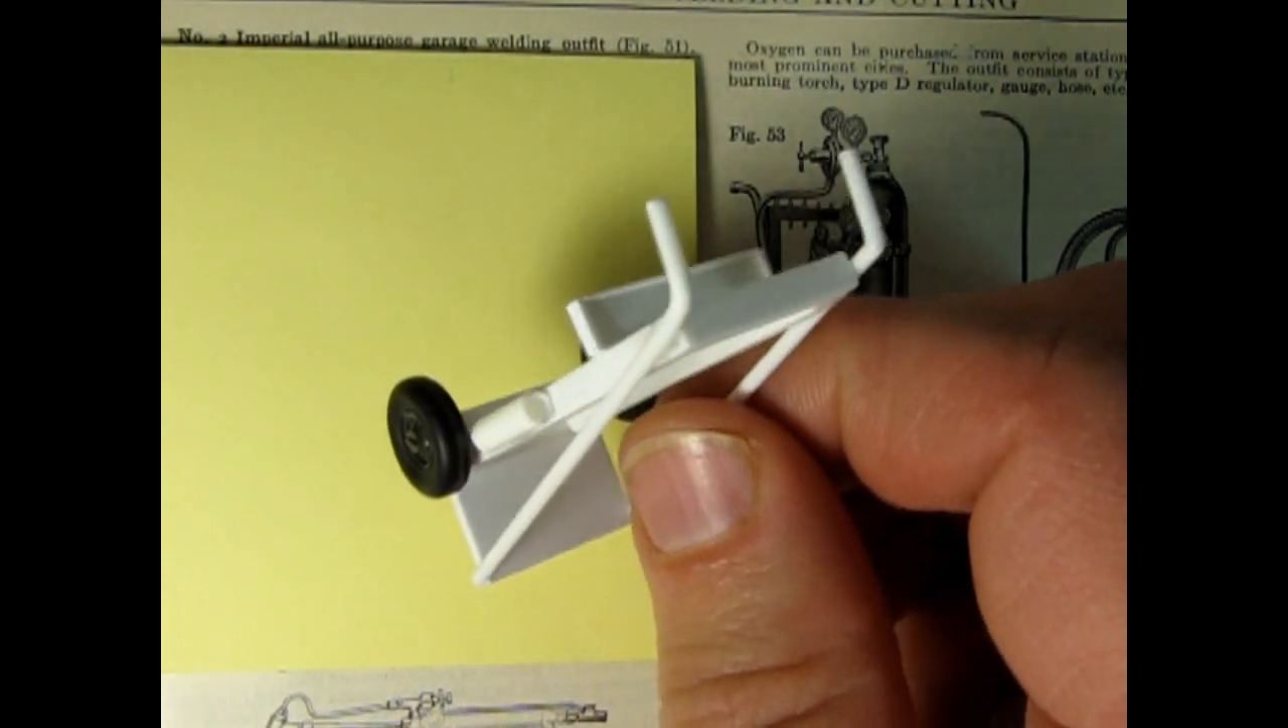So here's the cart with the little tube glued on the side and that is the holder for that metal wire.